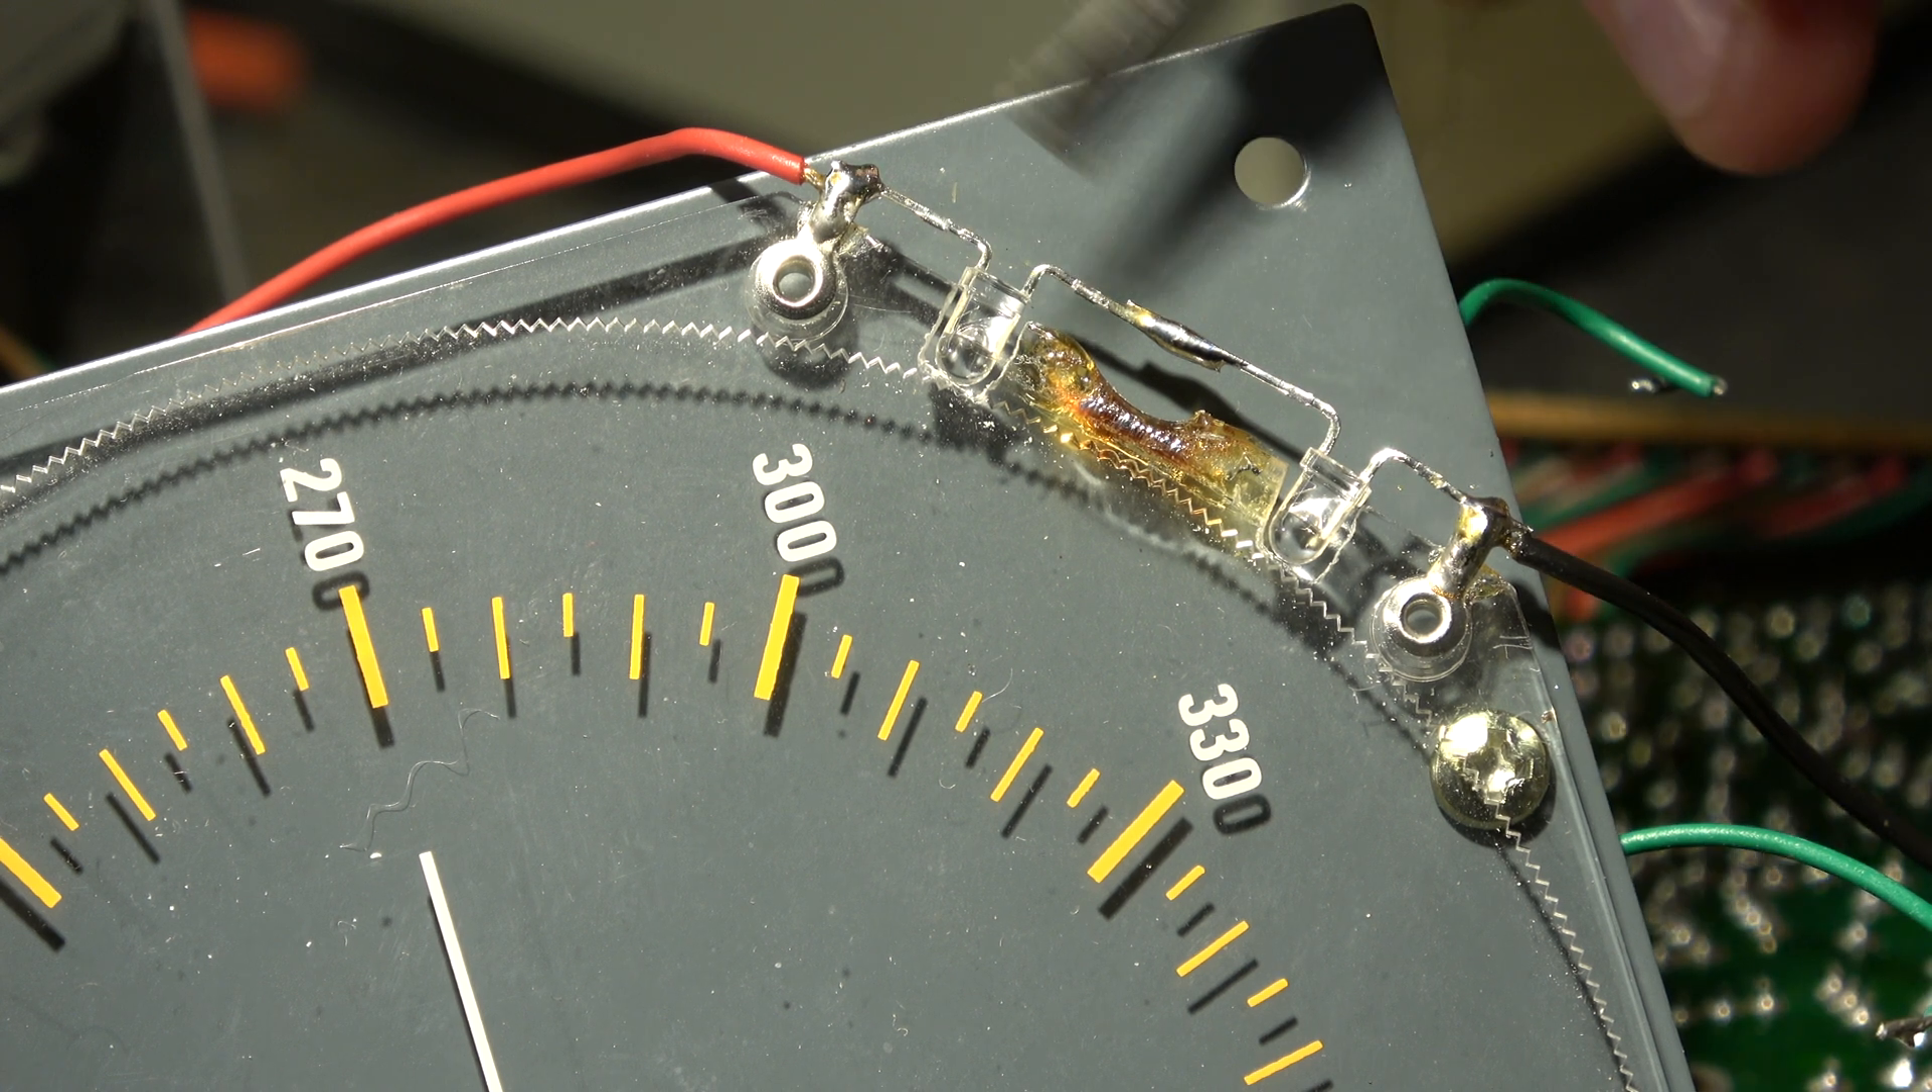The two white leds are in place now.